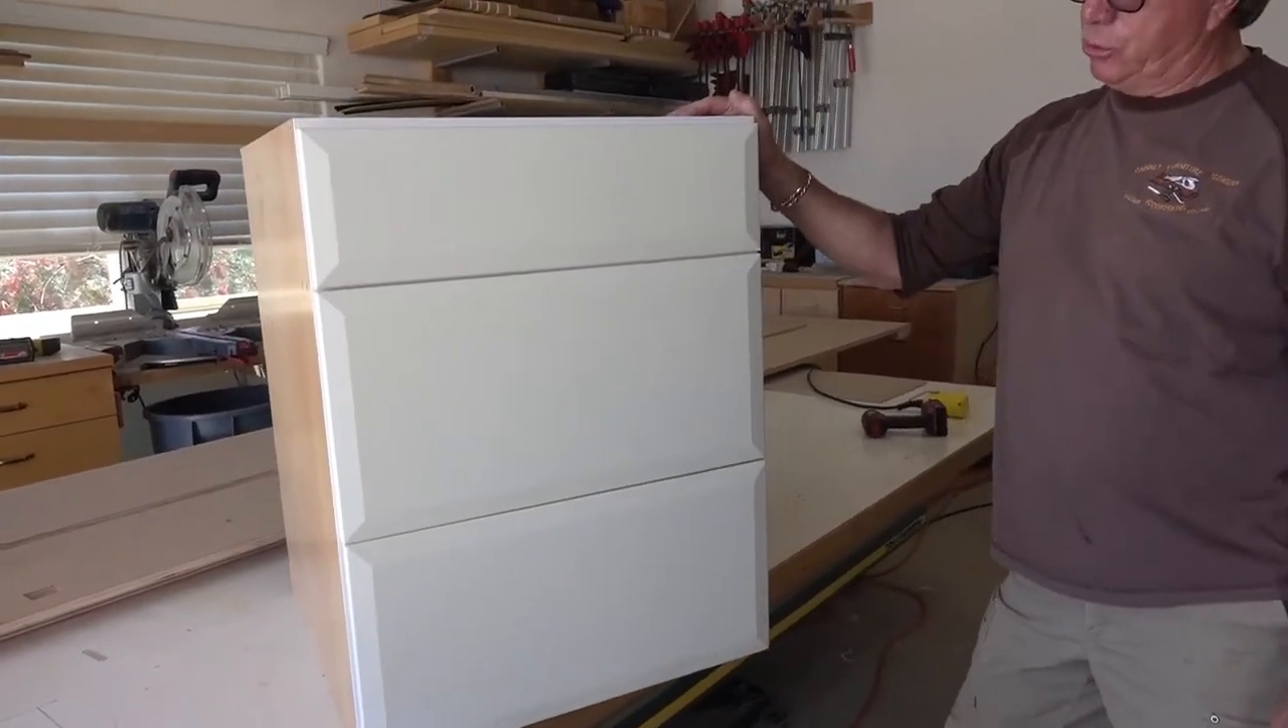And there you have your drawer fronts attached to the base cabinet.